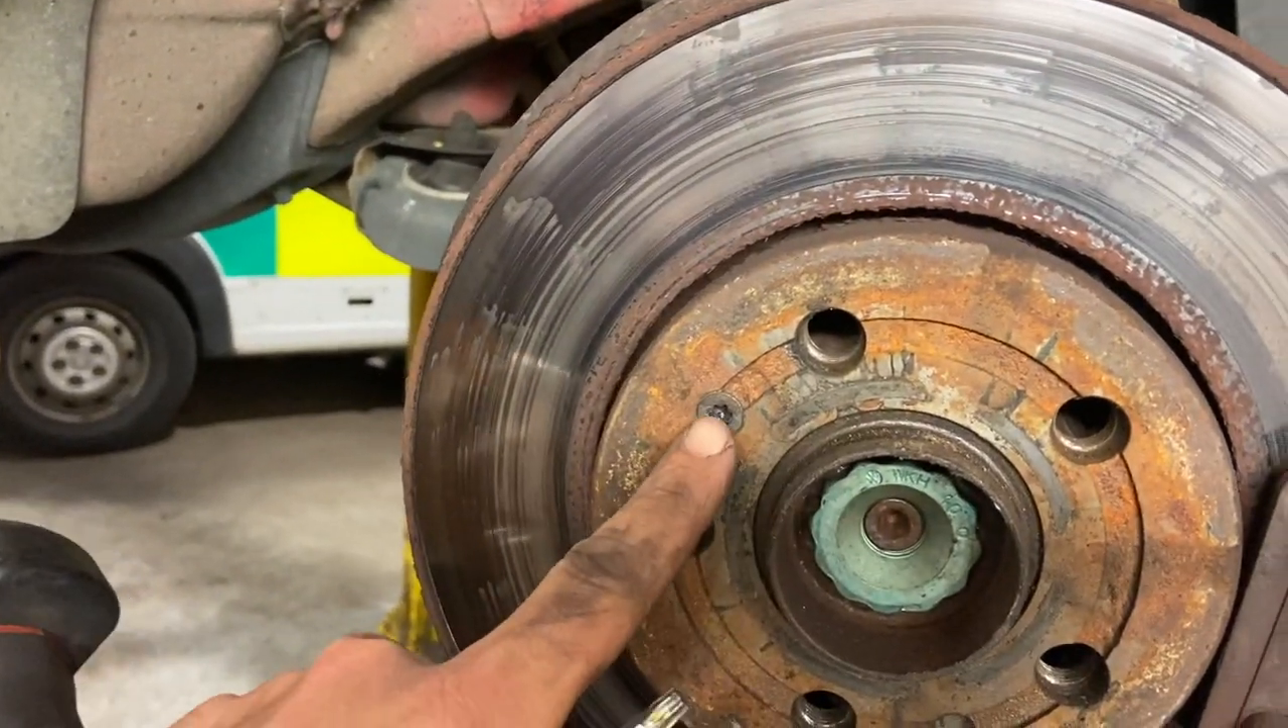Now we've got the wheel off.